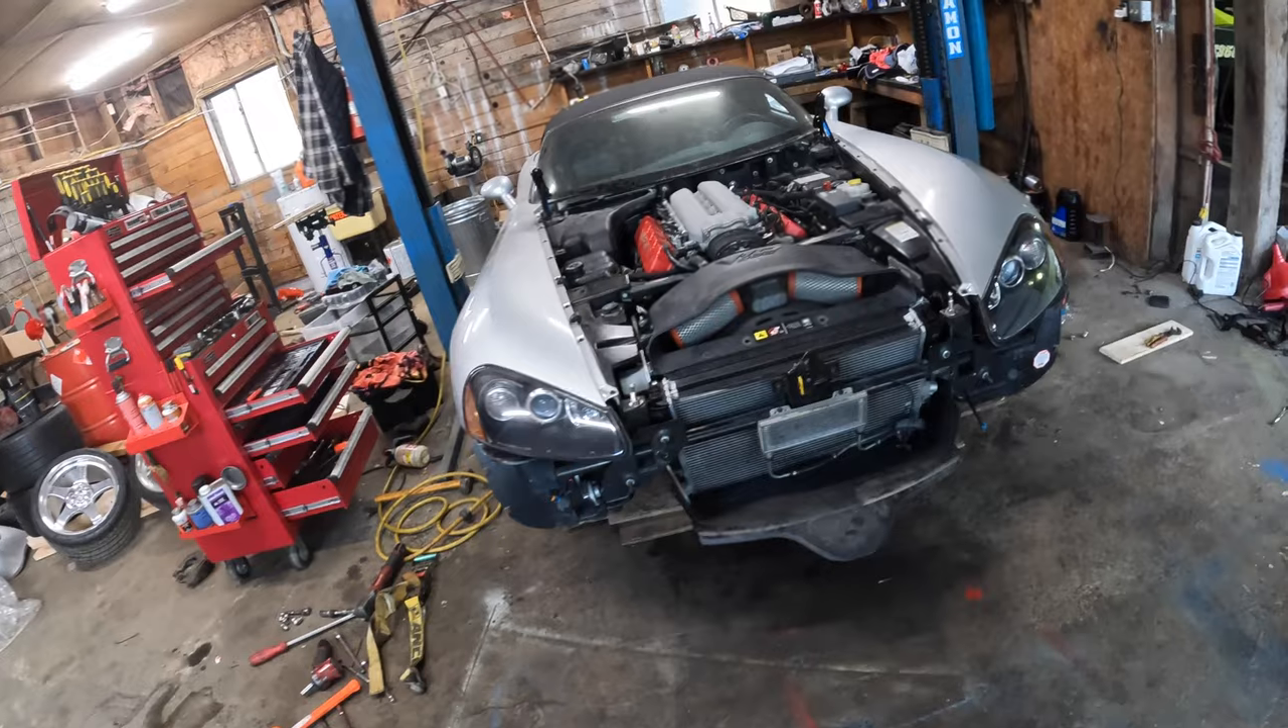Yeah, so moving along and then I can put the front end together, I just need to put the impact bar back on and the bumper and that'll be that.